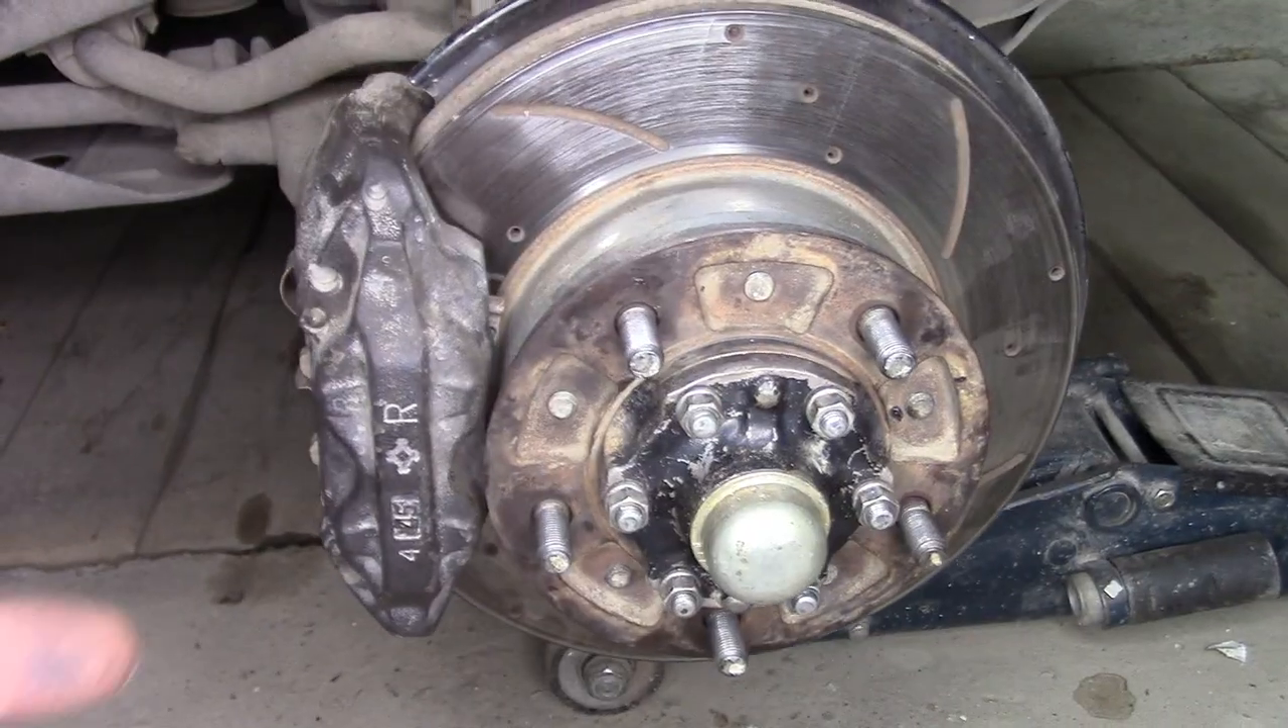Ну это привод. Остается только поставить колесо на место. Прикрутить его и можно в путь.